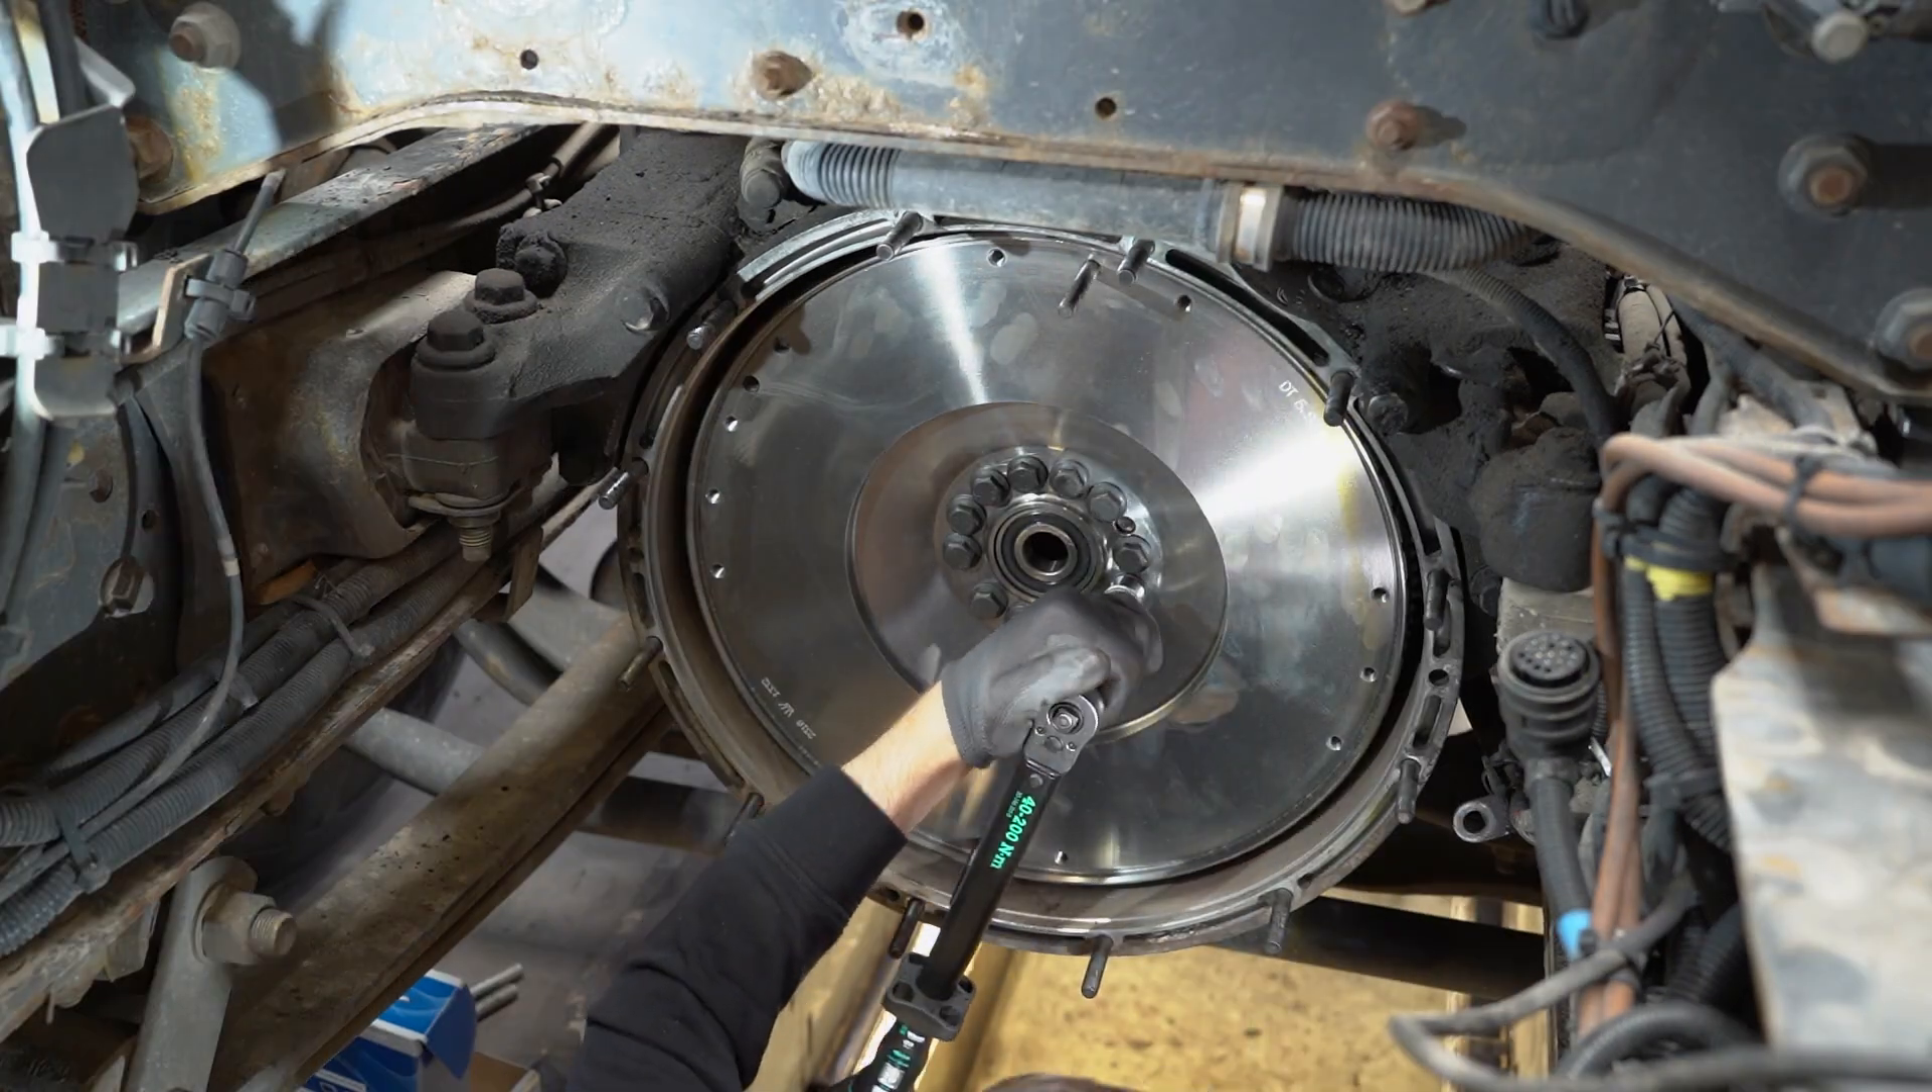So, das Schwungrad haben wir angesetzt.